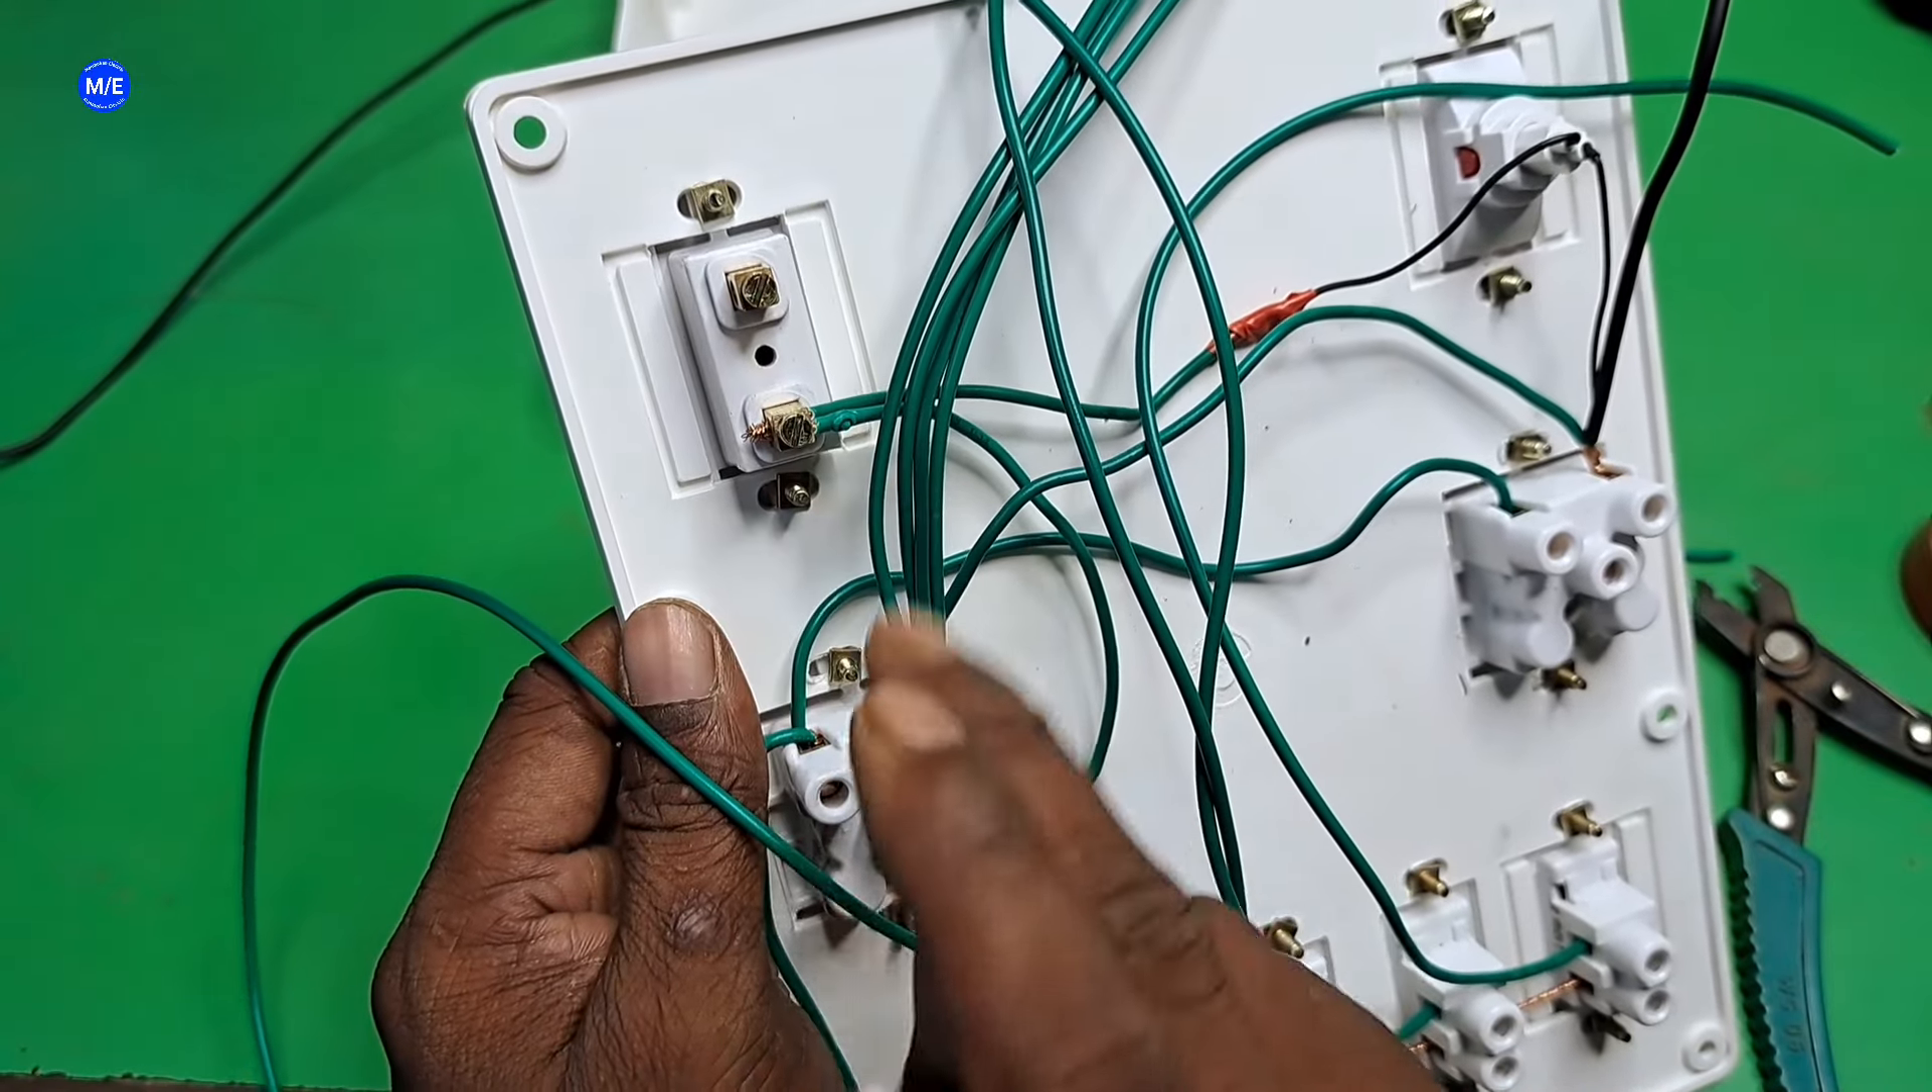यहाँ पर देखिएगा fuse की एक terminal अभी बाकी है।